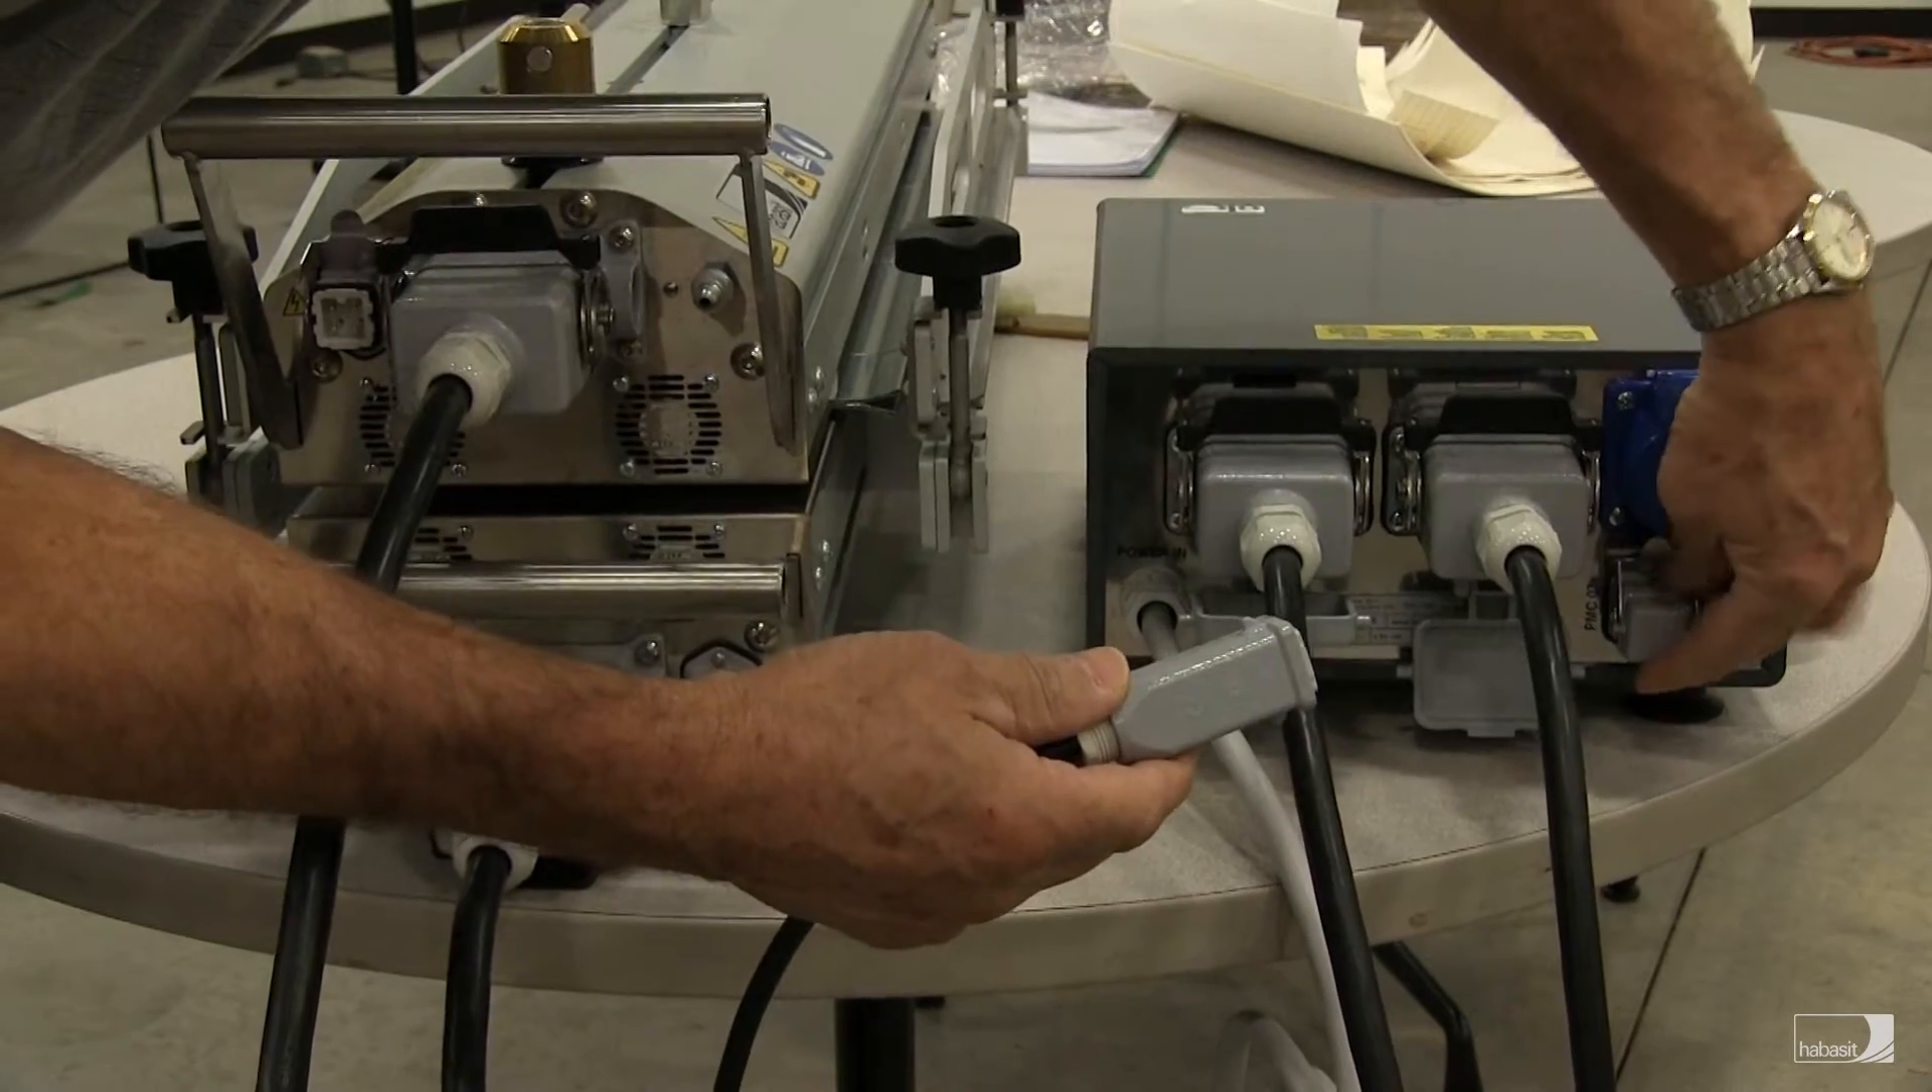We have one more connection to make. And that's the small cable here, which attaches on the back of the control box on this plug.